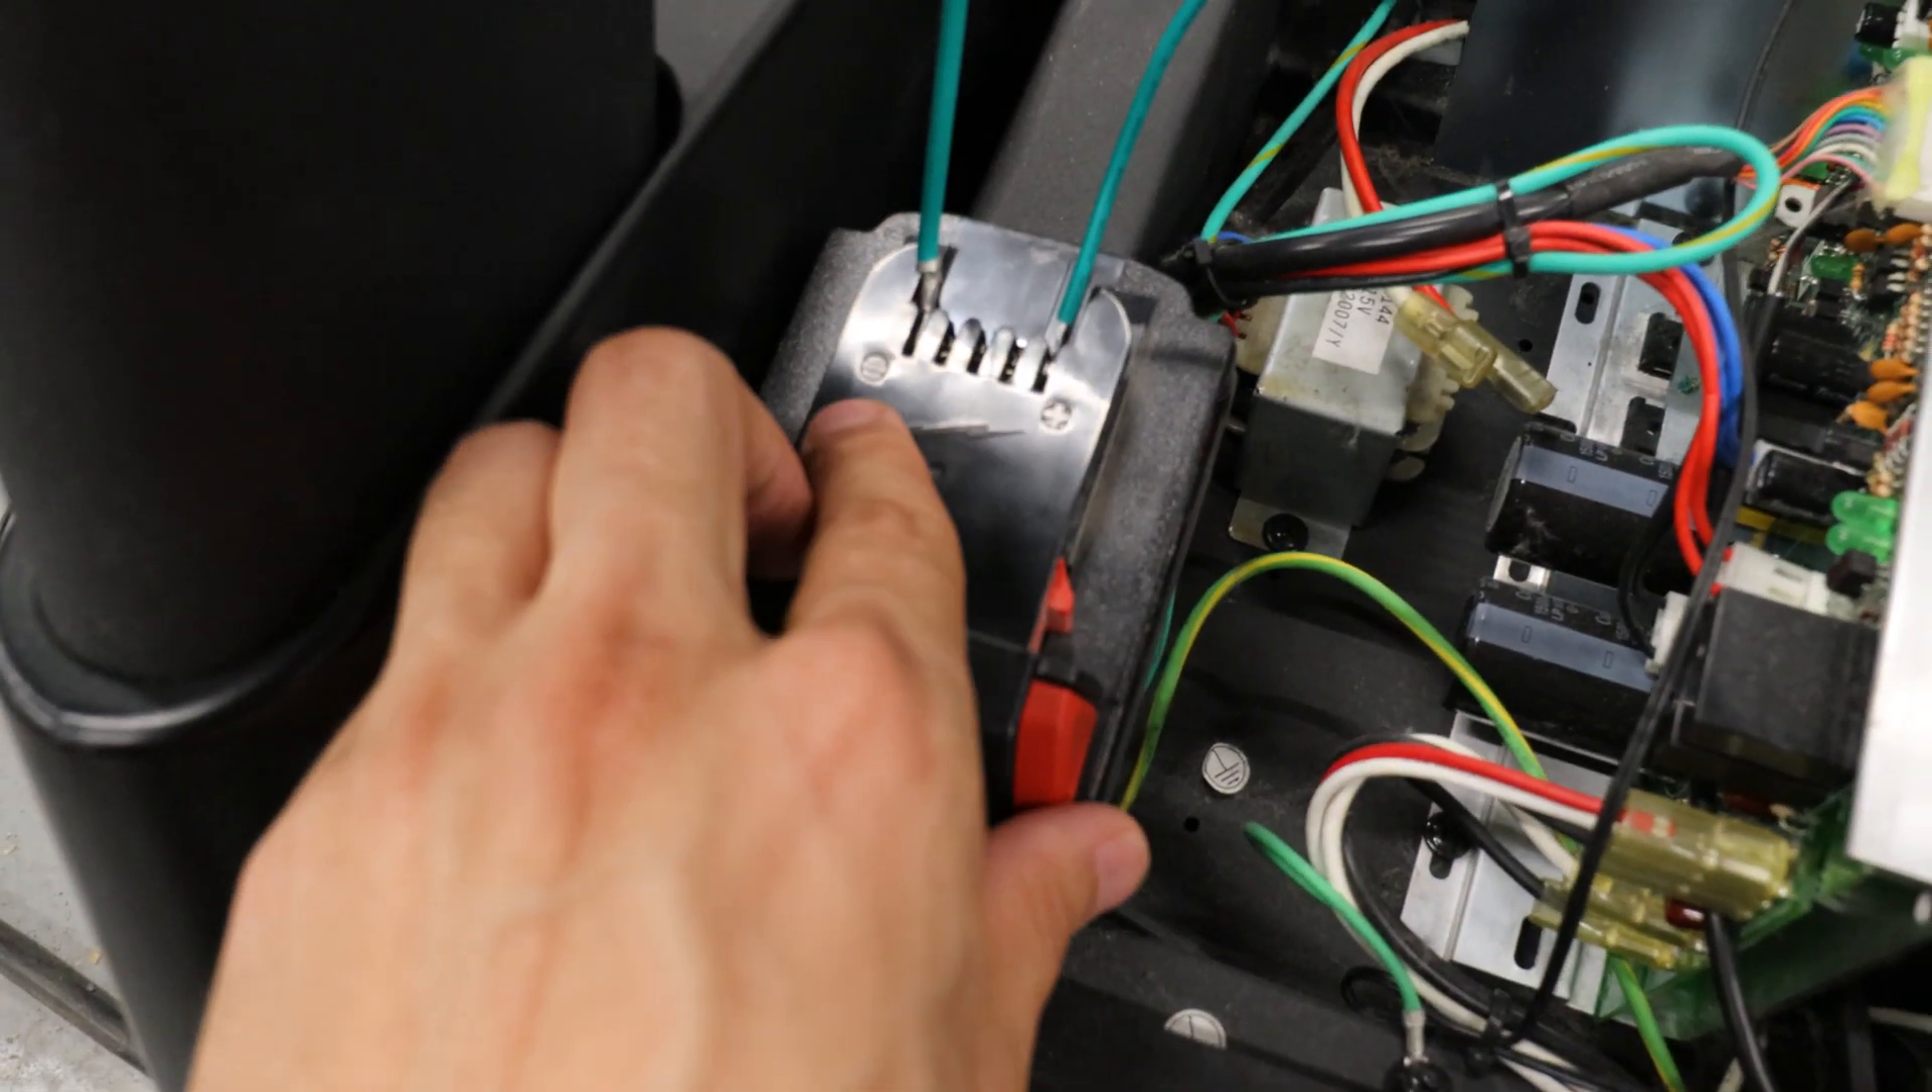We disconnected the drive motor wires and we plugged in these green wires into the positive and negative leads of the power drill battery.